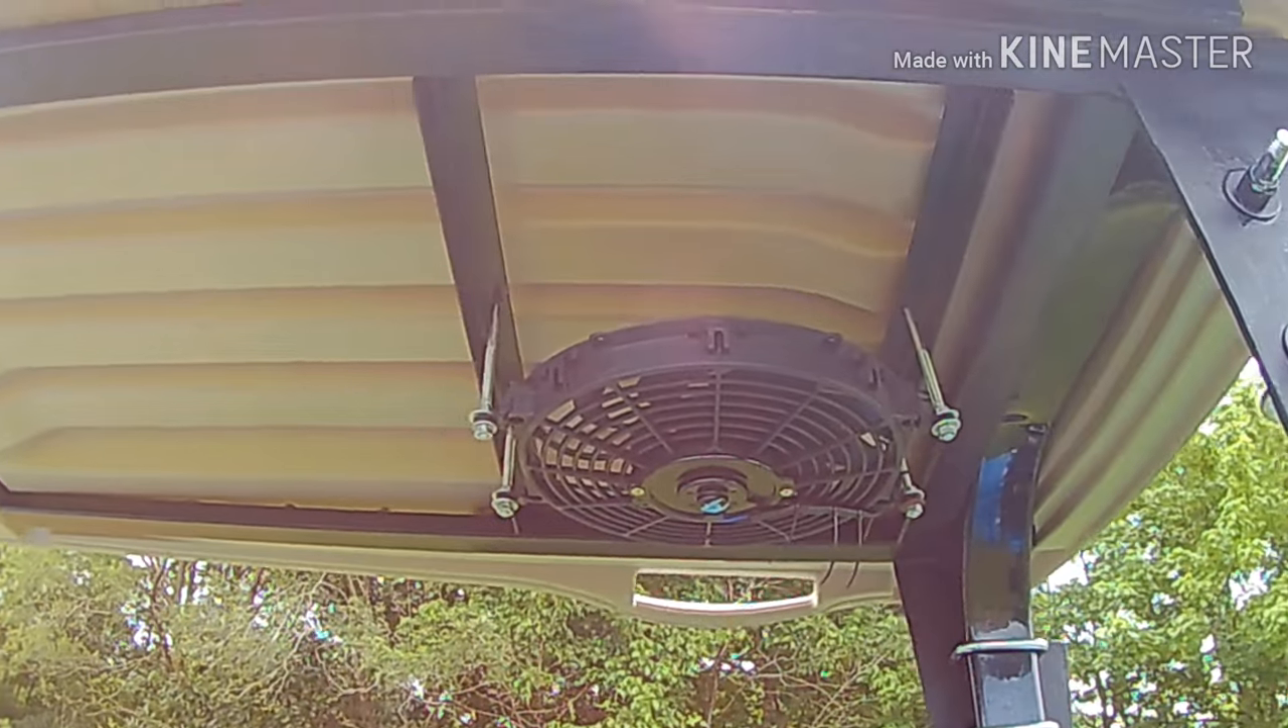And then we've got my fan dropped down with those small brackets there.